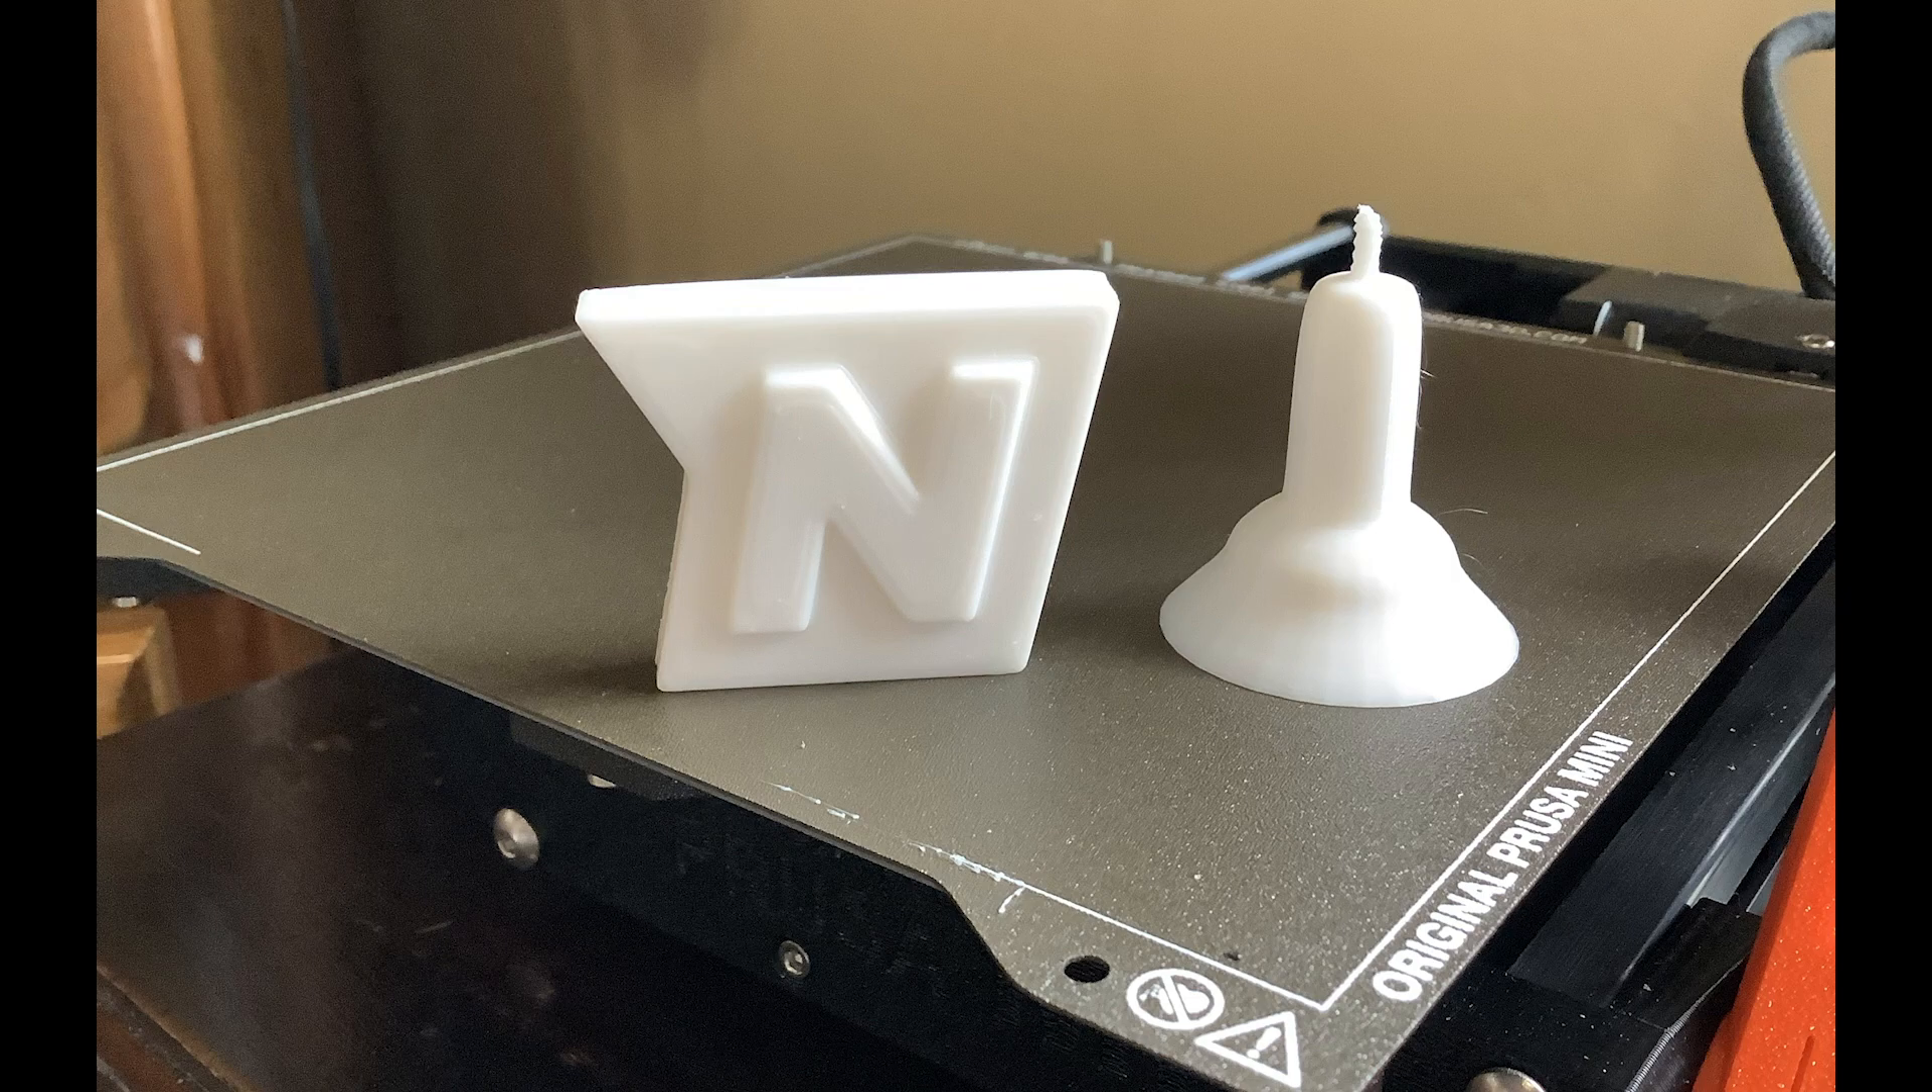There are the two models that were 3D printed. And now all that's left is putting them together.